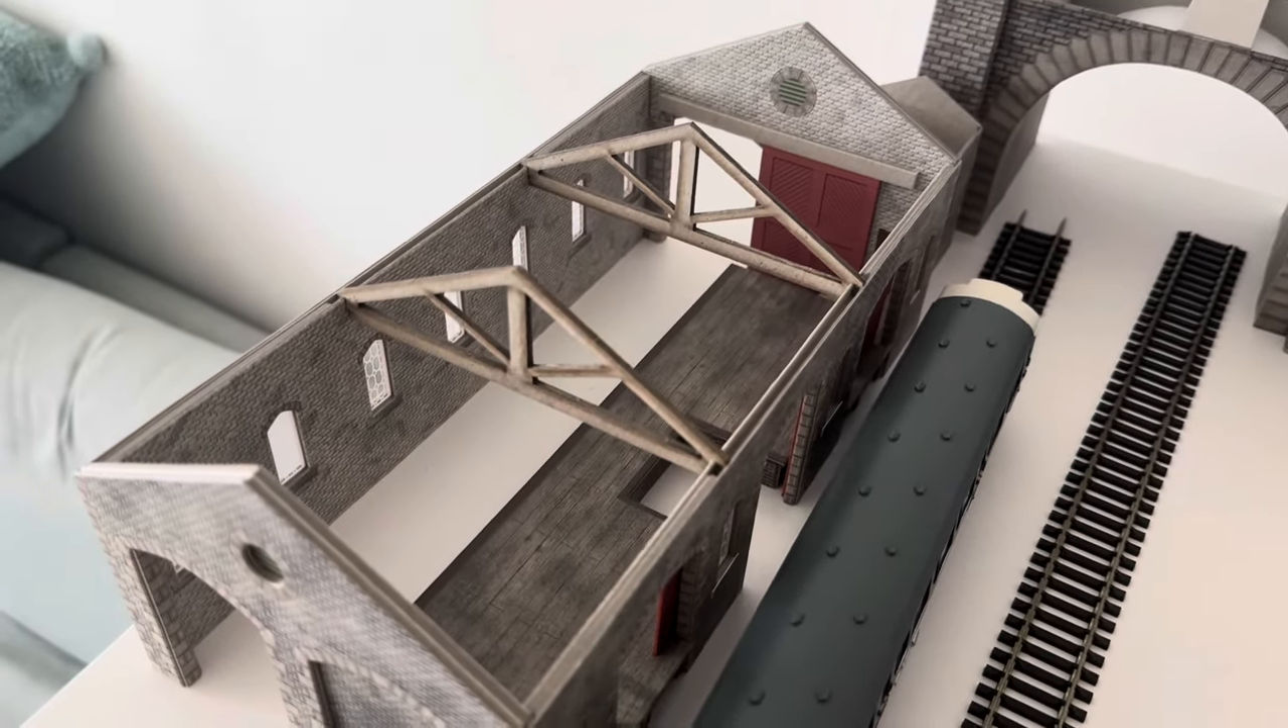So I've got my goods shed there with the roof off at the minute still because I'm planning on putting some lighting in.